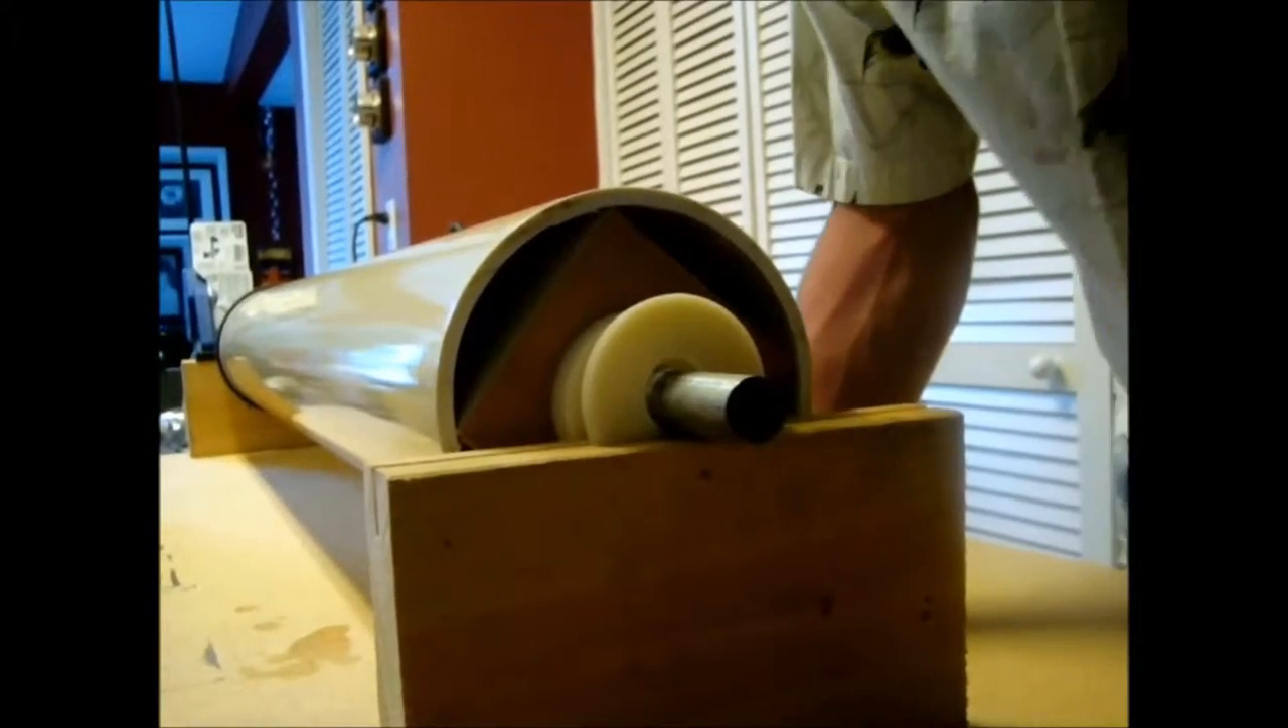To hold our 6-inch piece of PVC, we have a square block wedged inside.